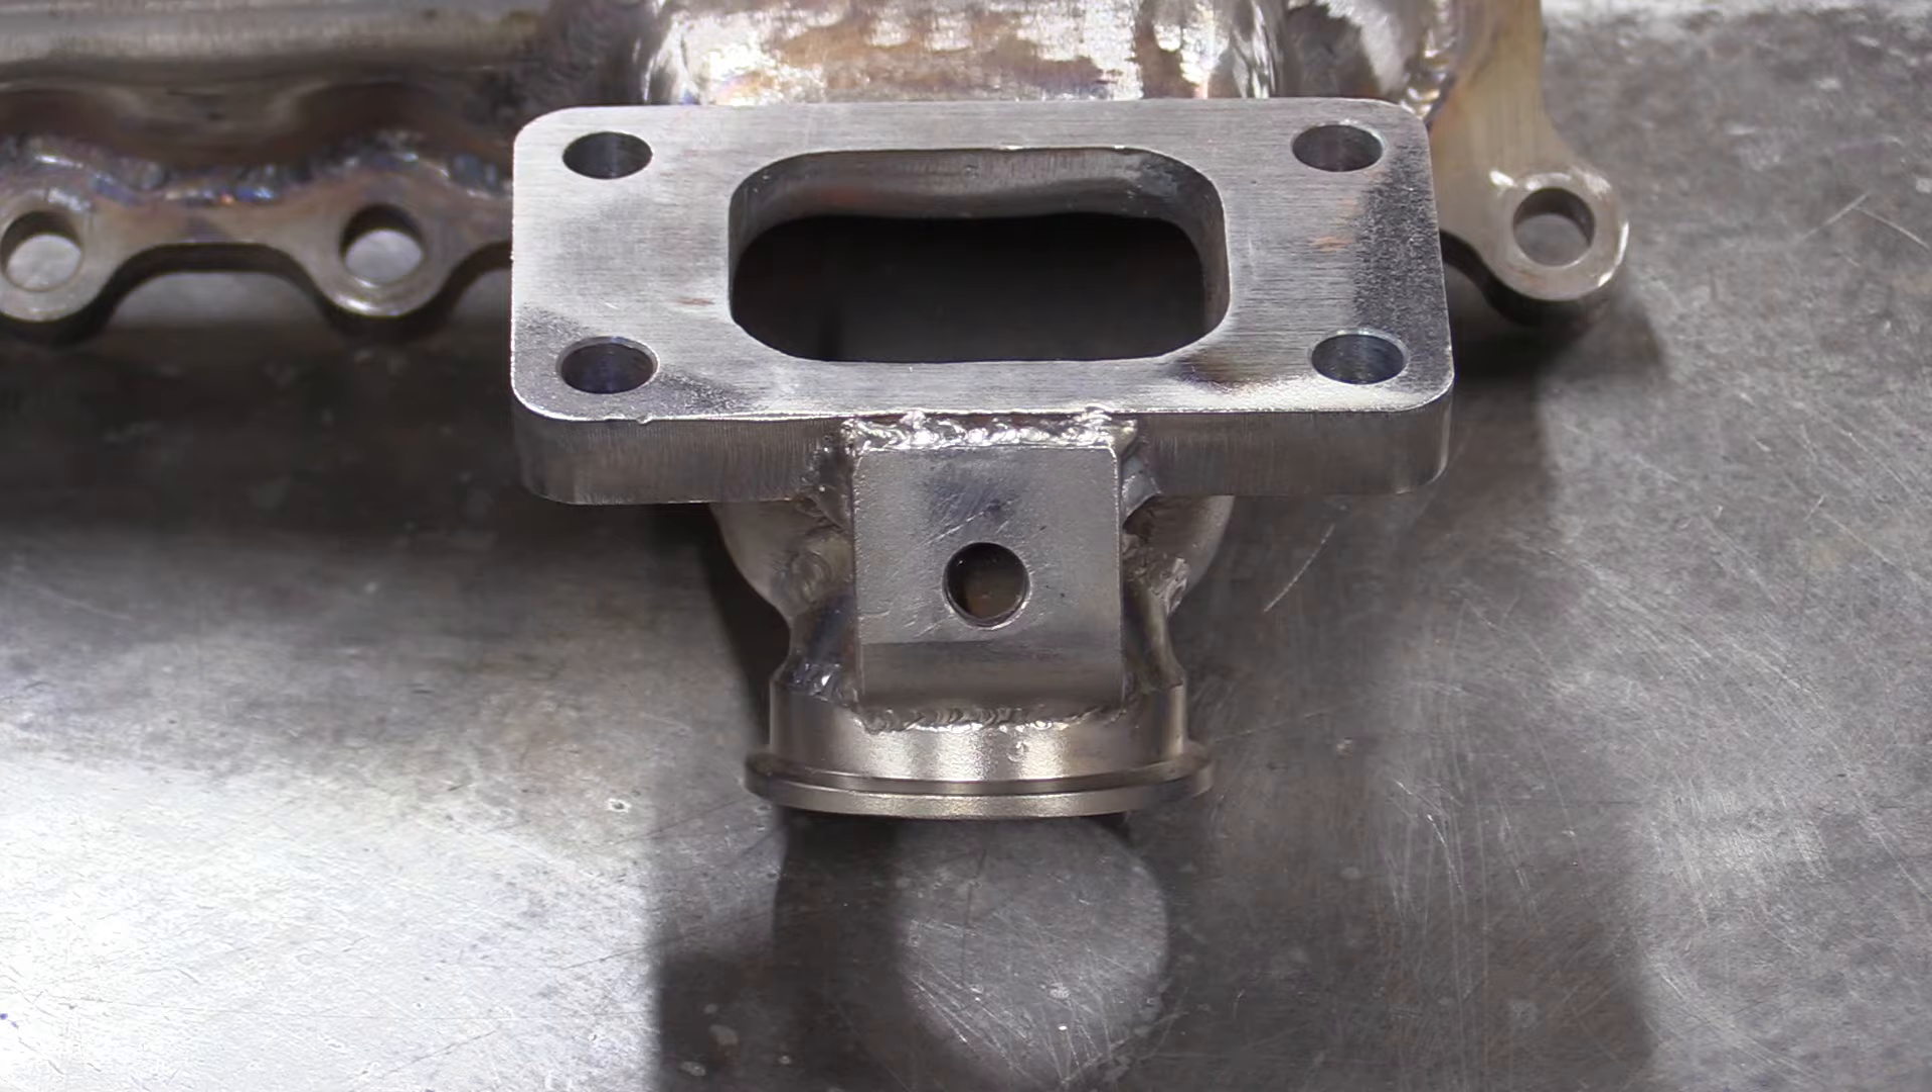To complete the manifold, we've welded on a tab which the turbo support bracket will be bolted to.